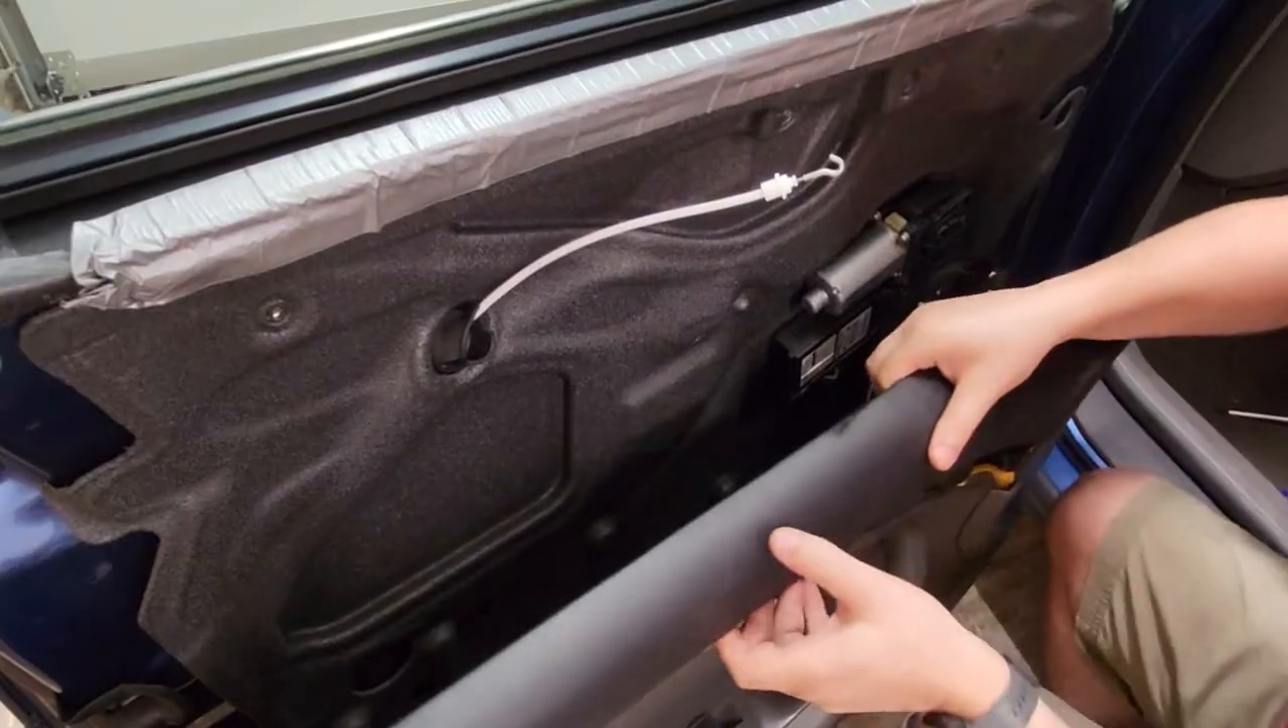And then our door panel is now free and you can access the back of the door to do whatever it is you need to do.